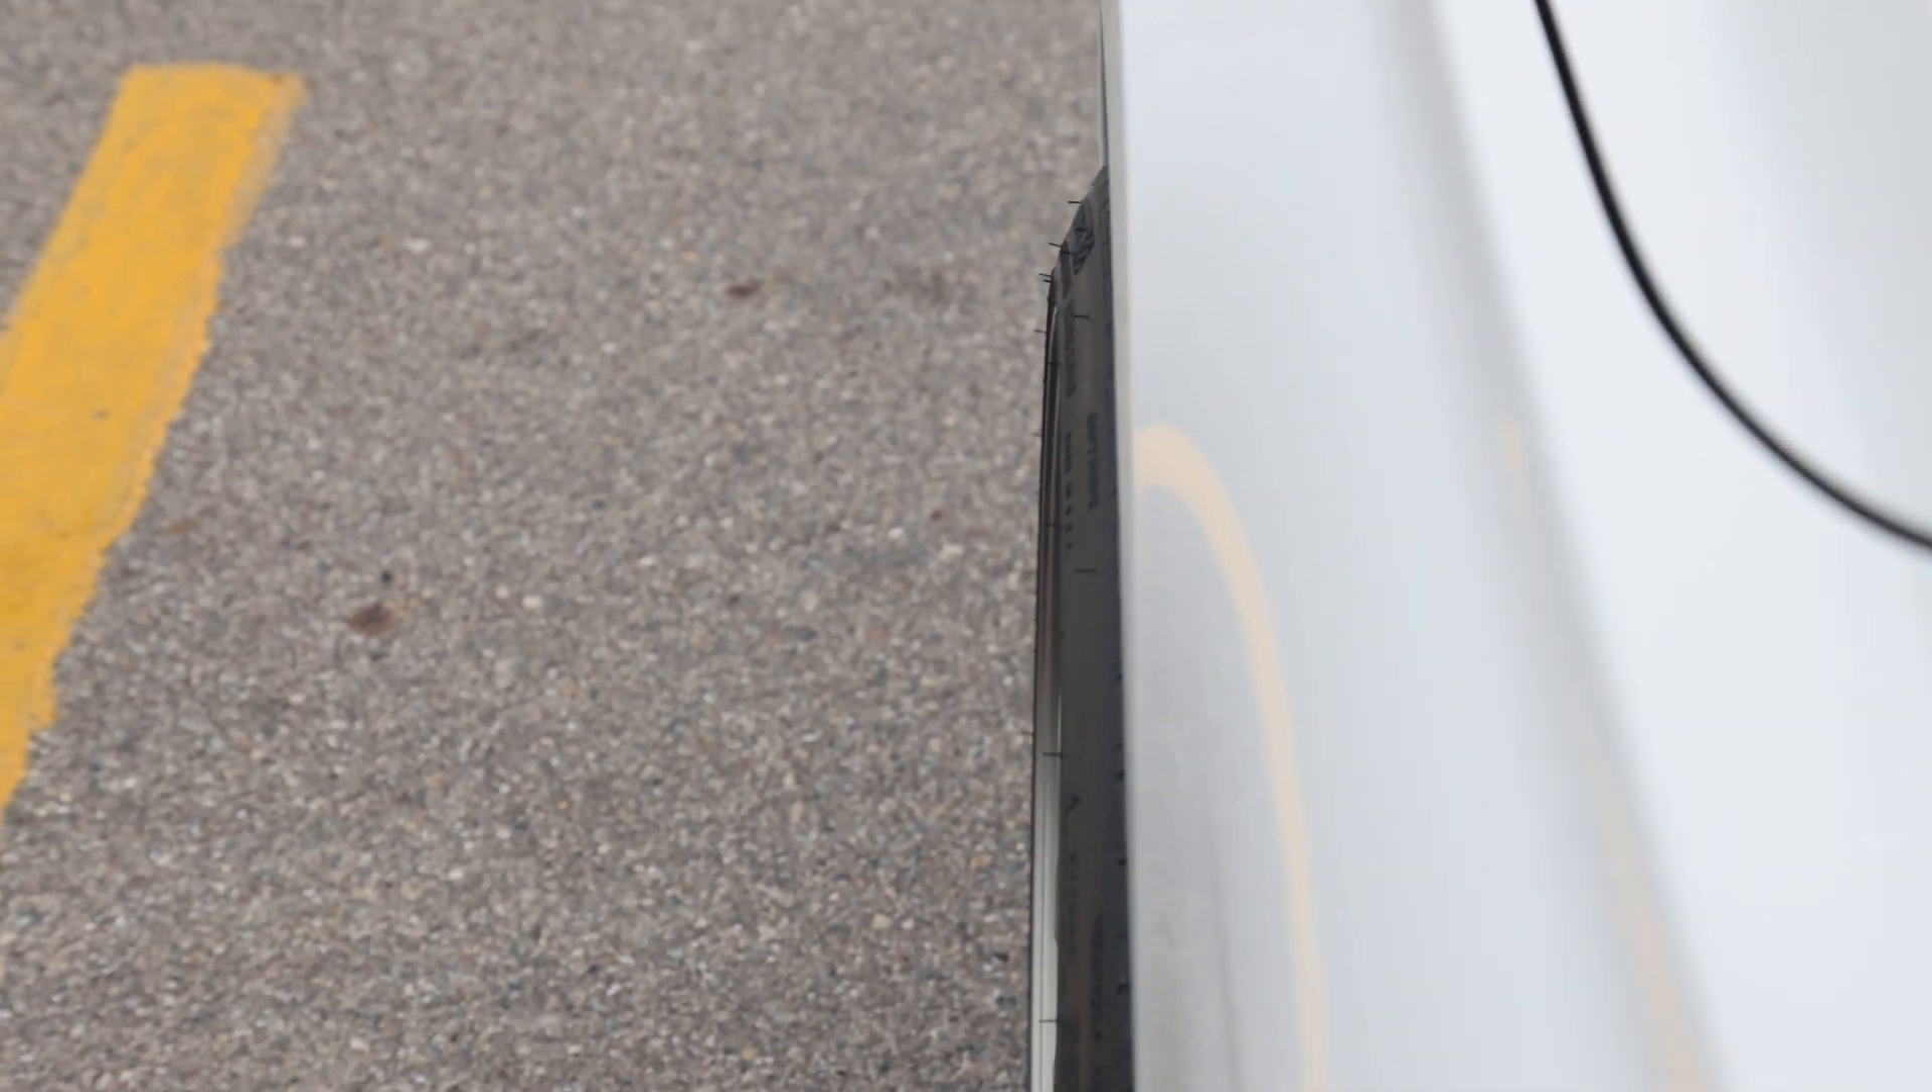Now, the front, because we had to use that 12 millimeter spacer to get the clearance, it does stick out just a little bit. Like you can't see the tread, but you can definitely see the sidewall.